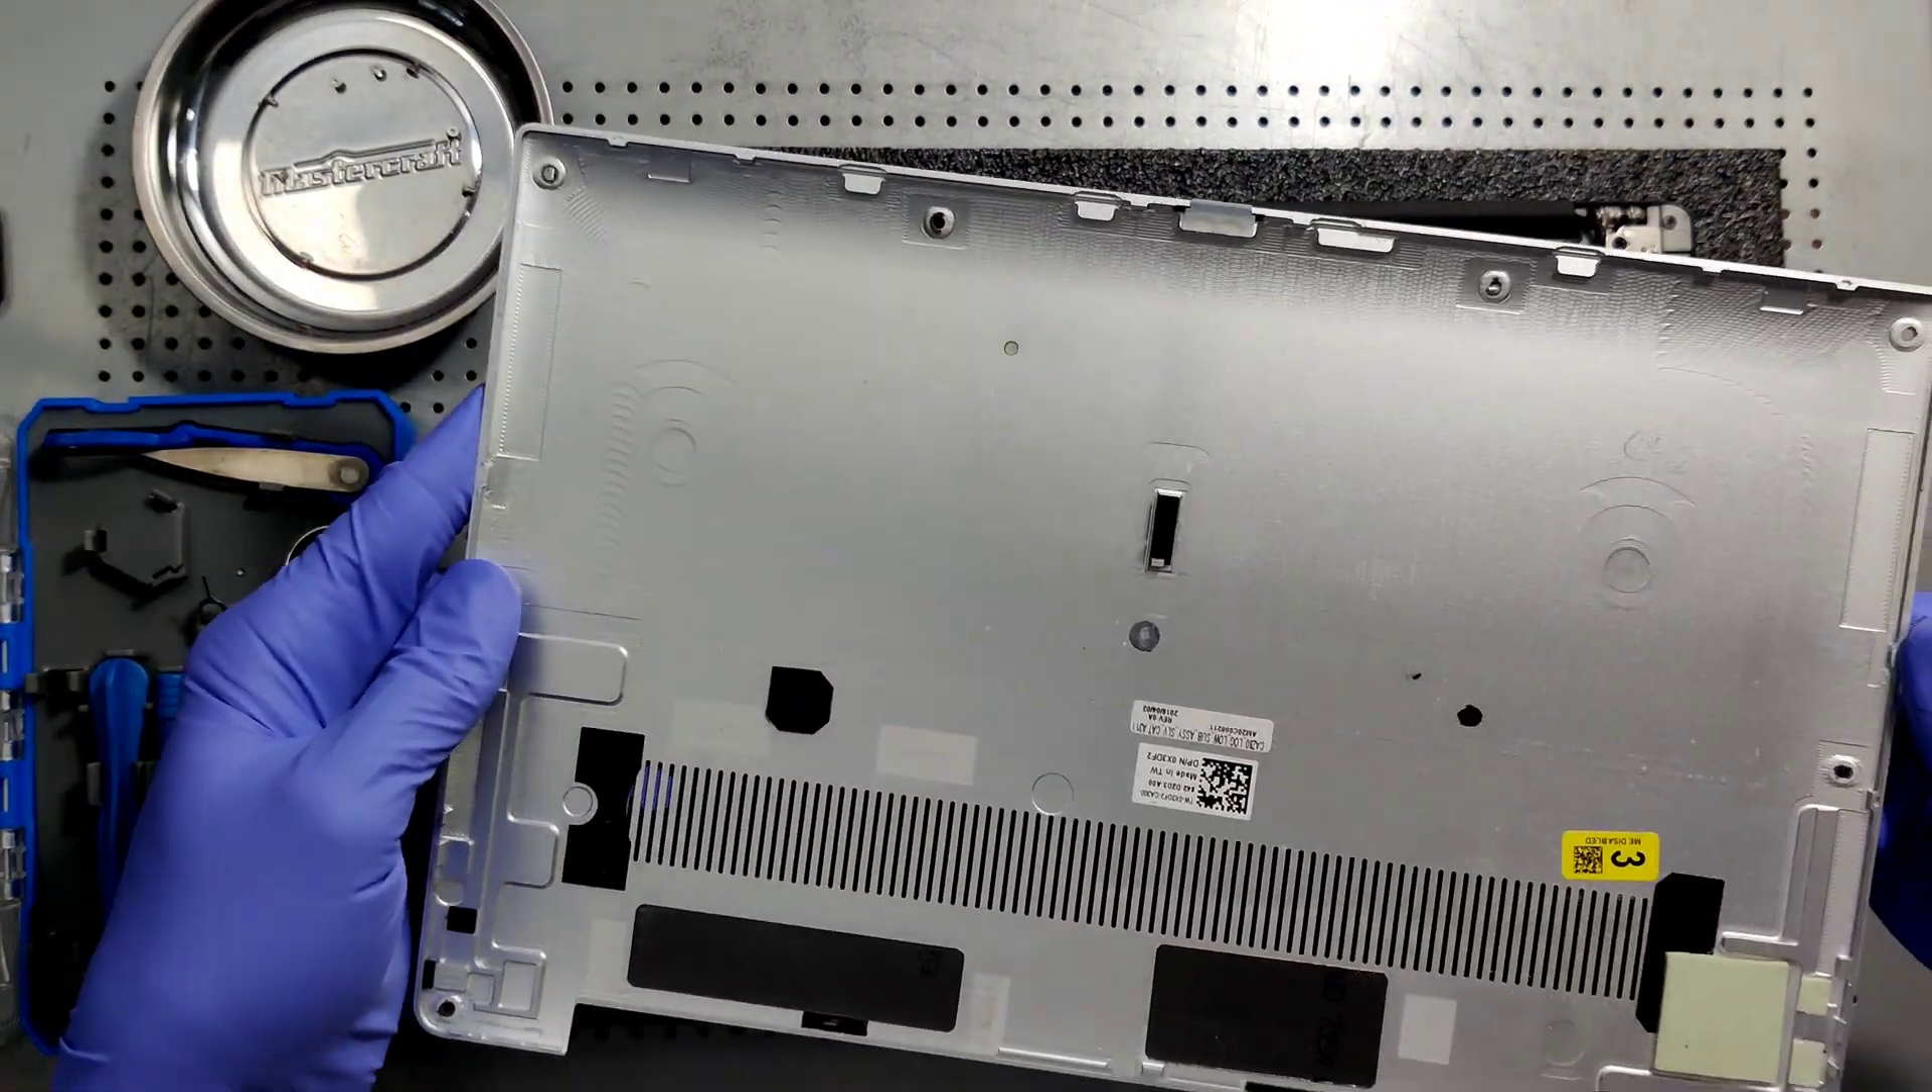Got the case off. Got the cover off.